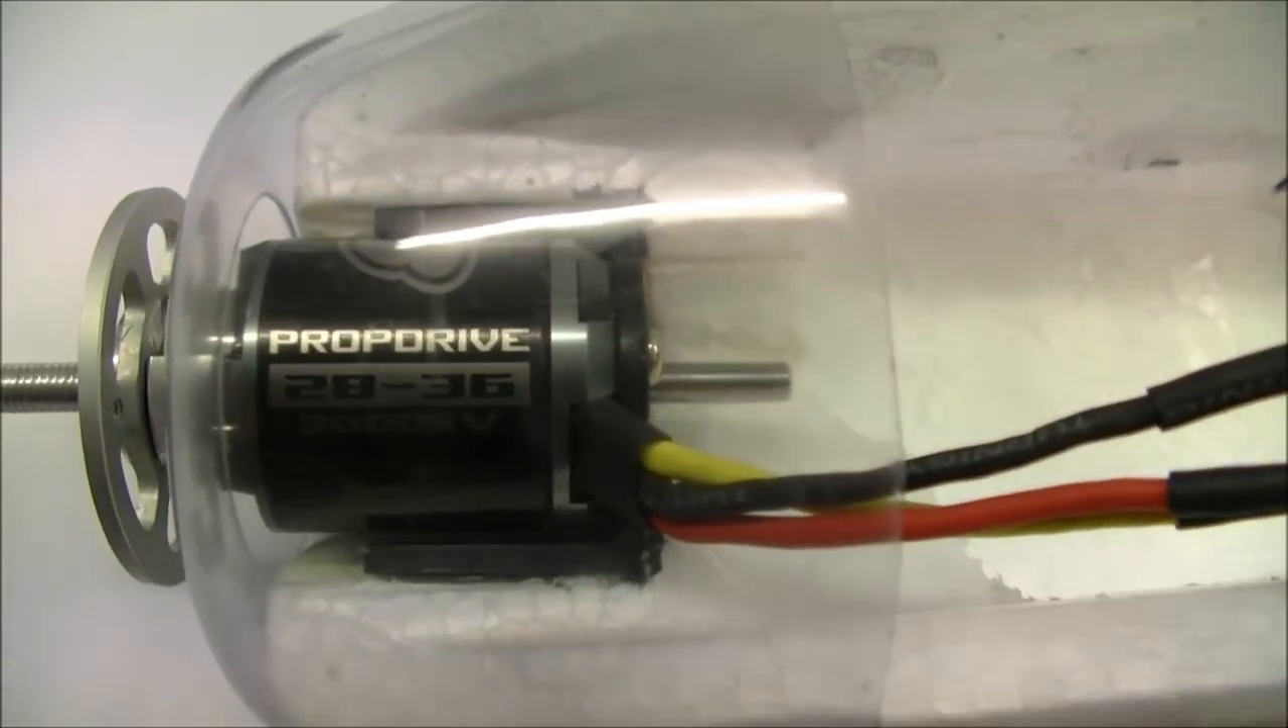I've just placed the engine engine mount in position with the nacelle on.